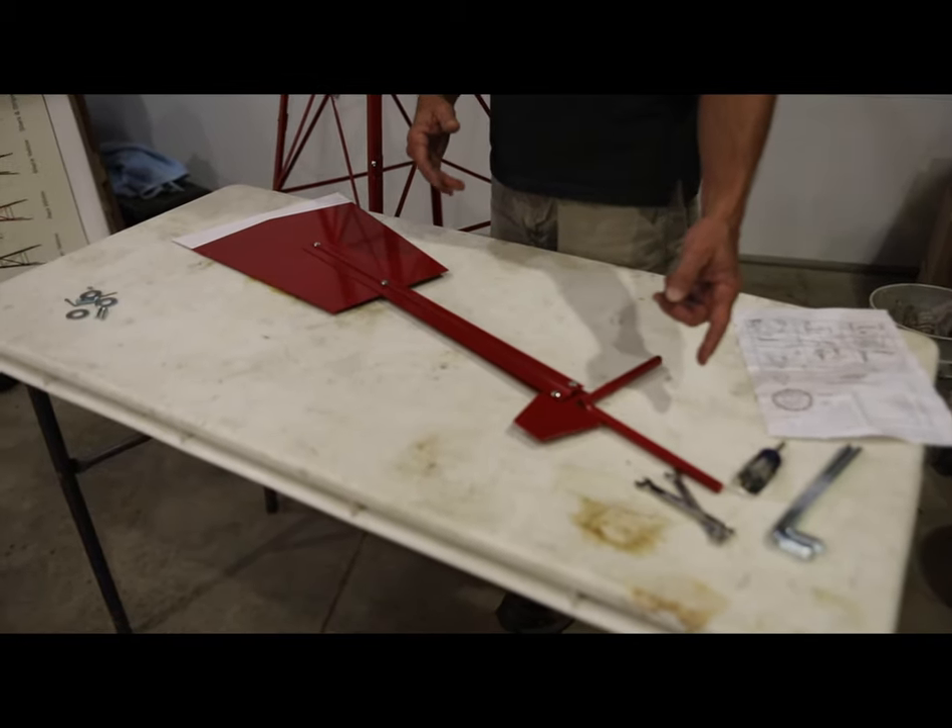So now the weather vane is assembled. We've got the fin. The bolt's all tightened up. Ready to go.